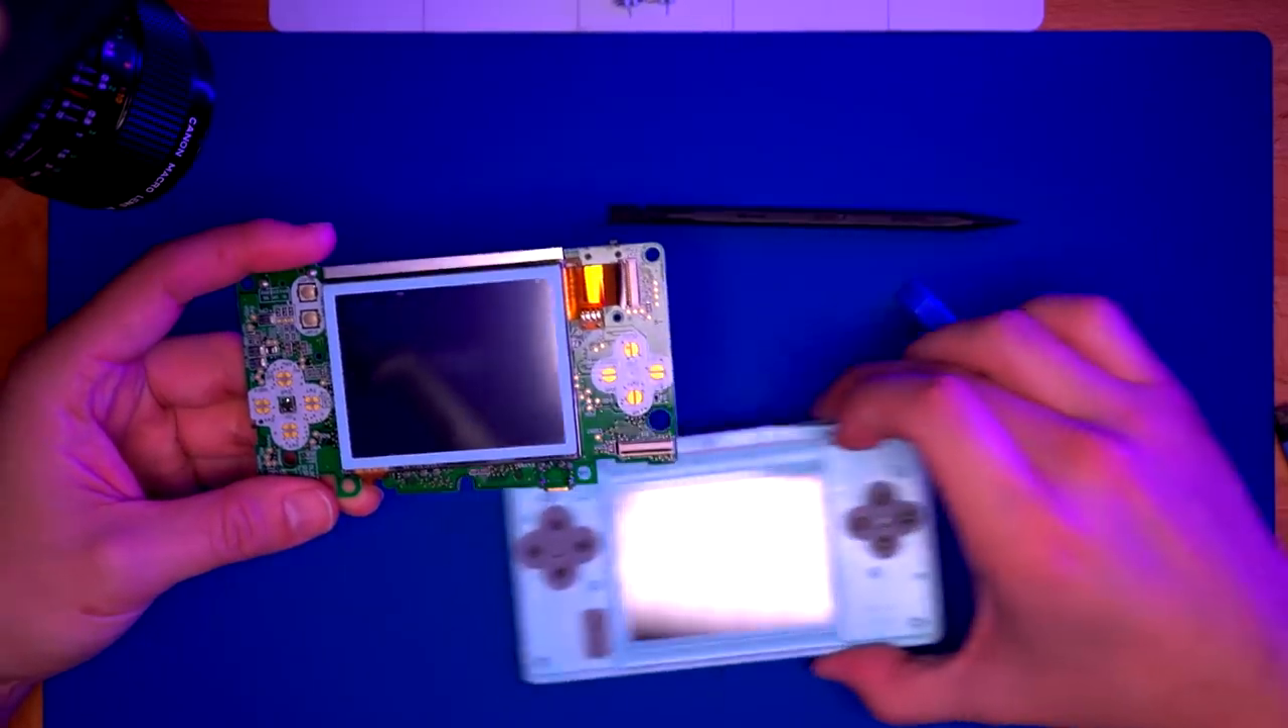And now we have fully separated the motherboard from the rest of the Nintendo DS Lite console.